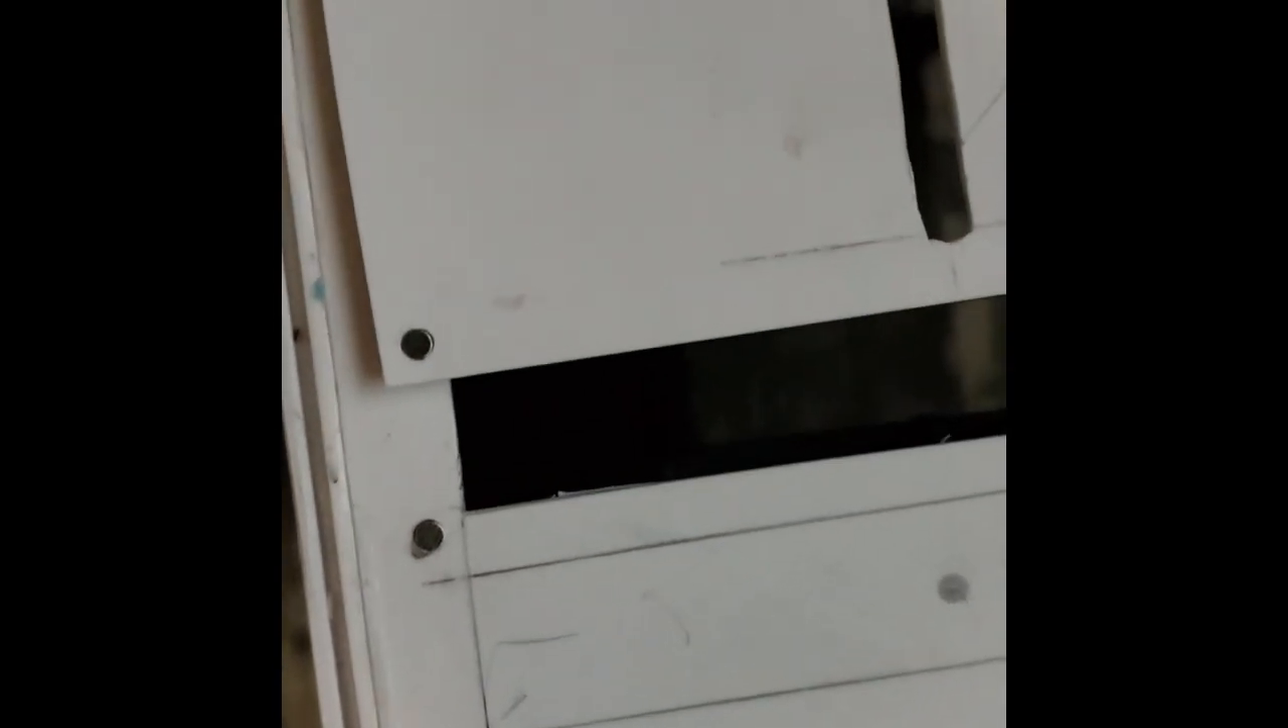And you can see I've drilled in holes on the corners and glued in magnets.